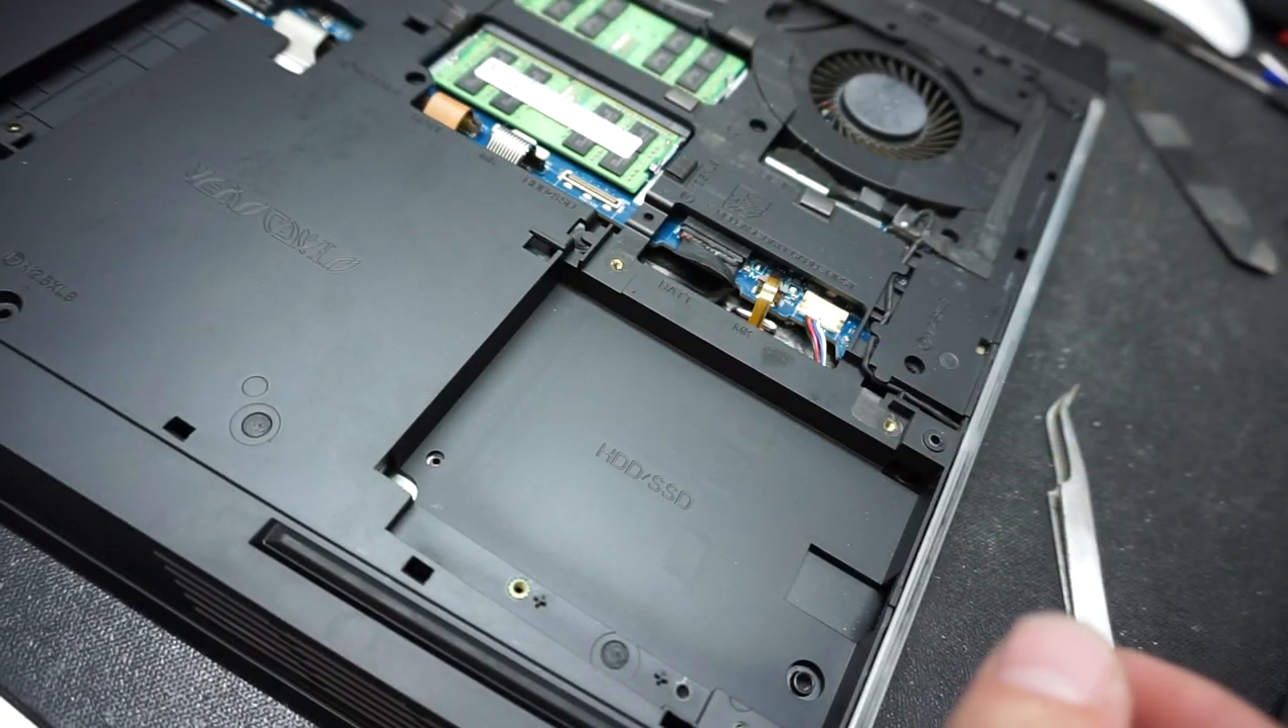So the hard drive is removed.